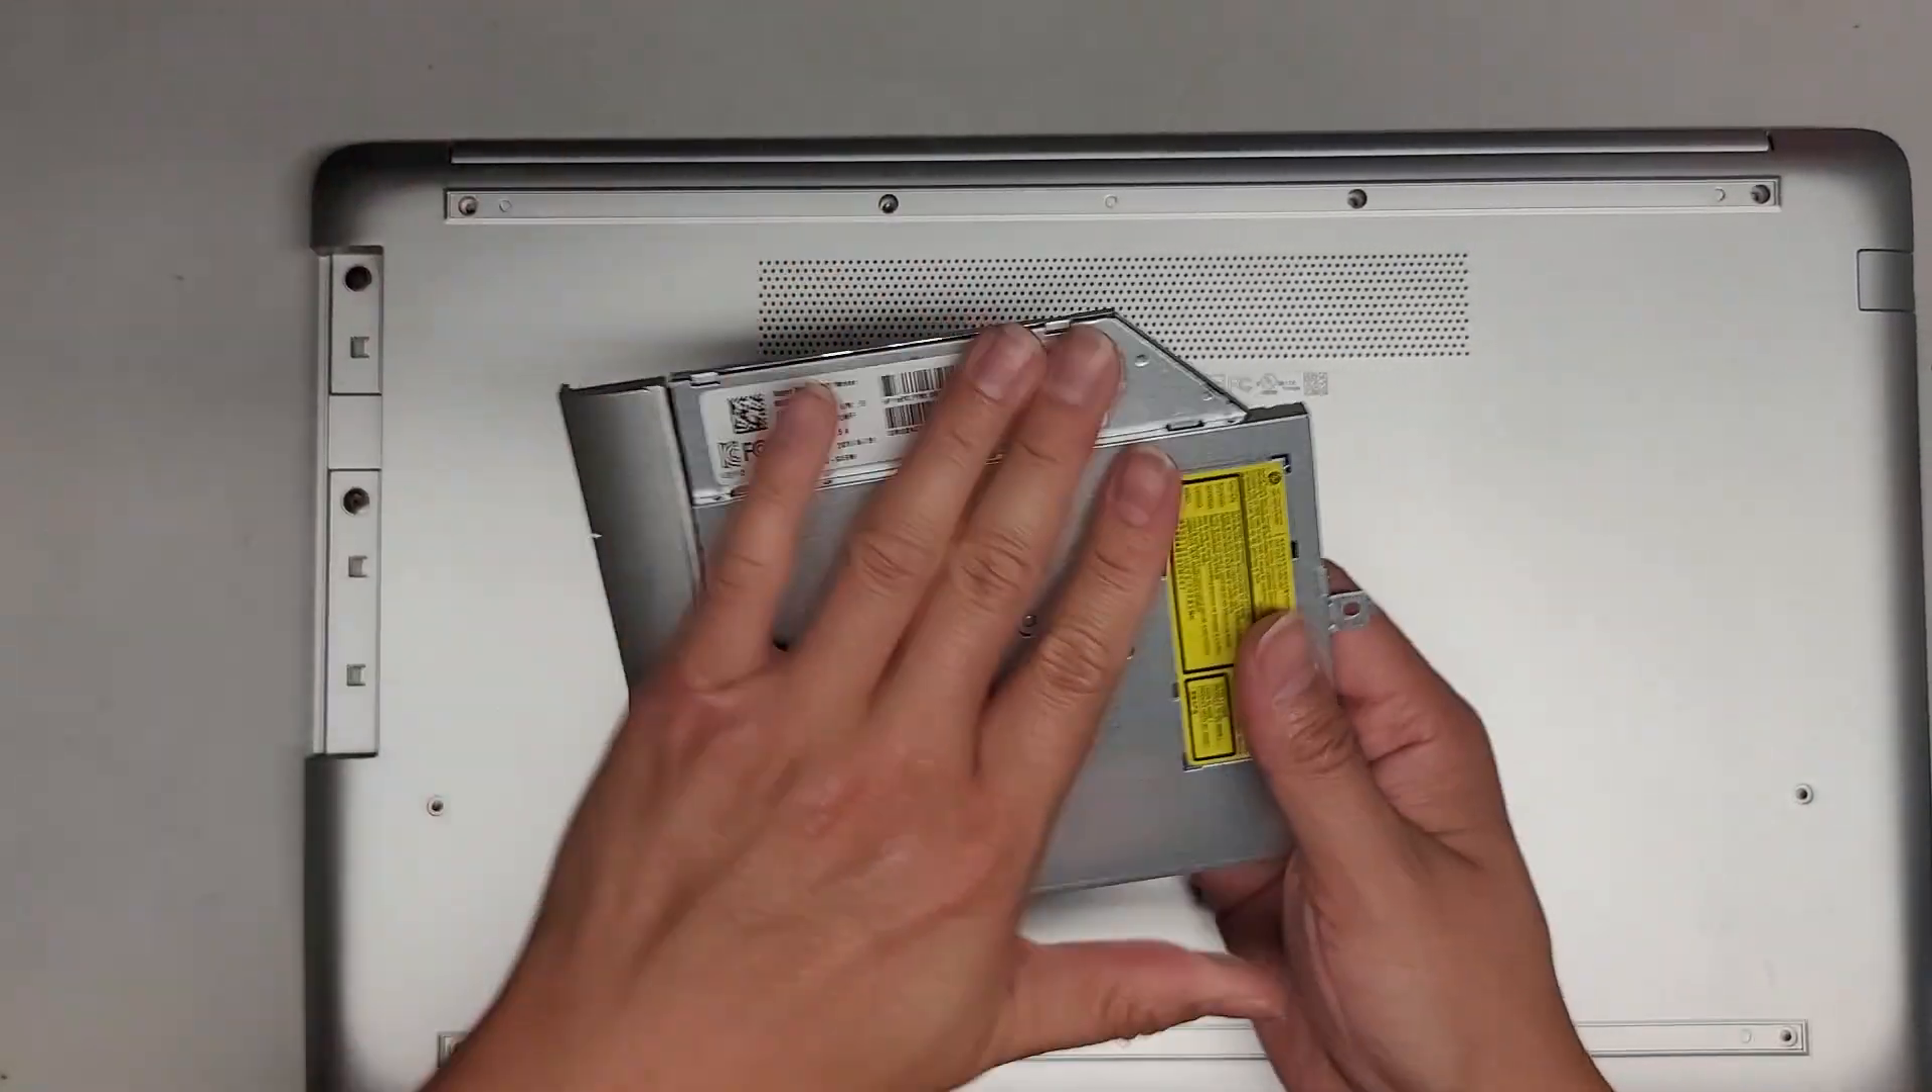We've got the CD drive or optical disk drive out.